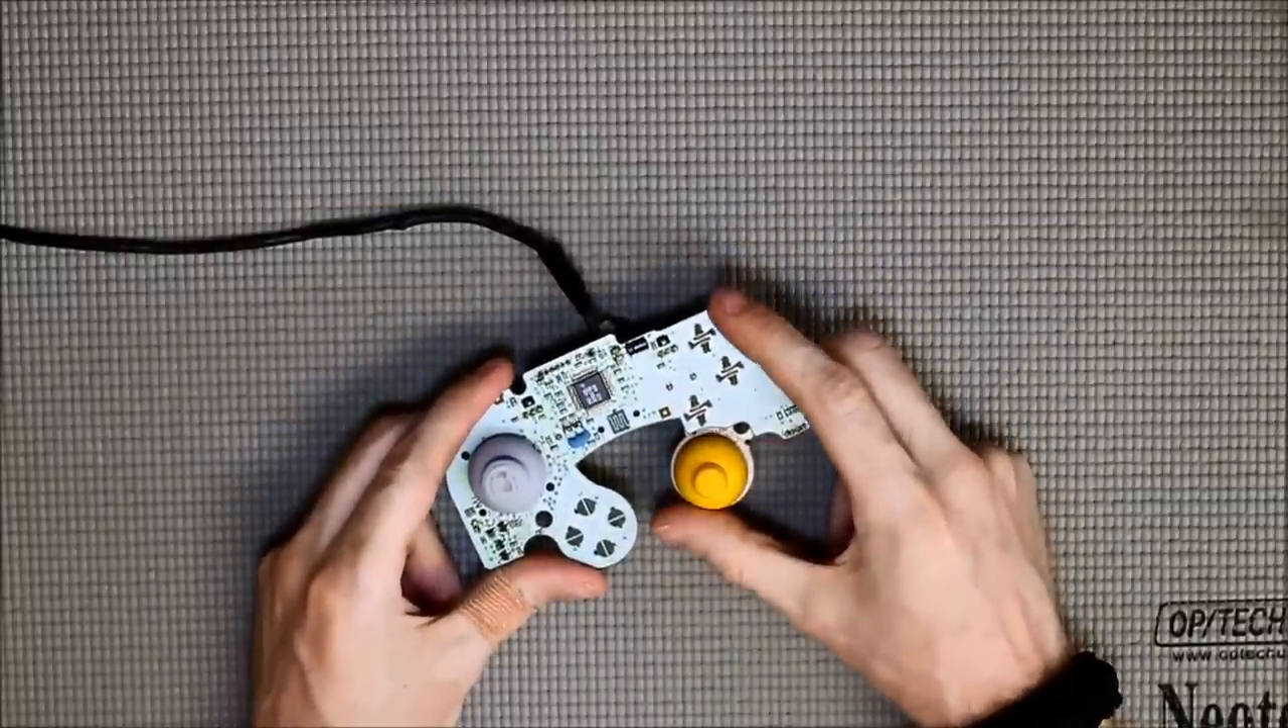And as you can see, we've got our thumbsticks on here.